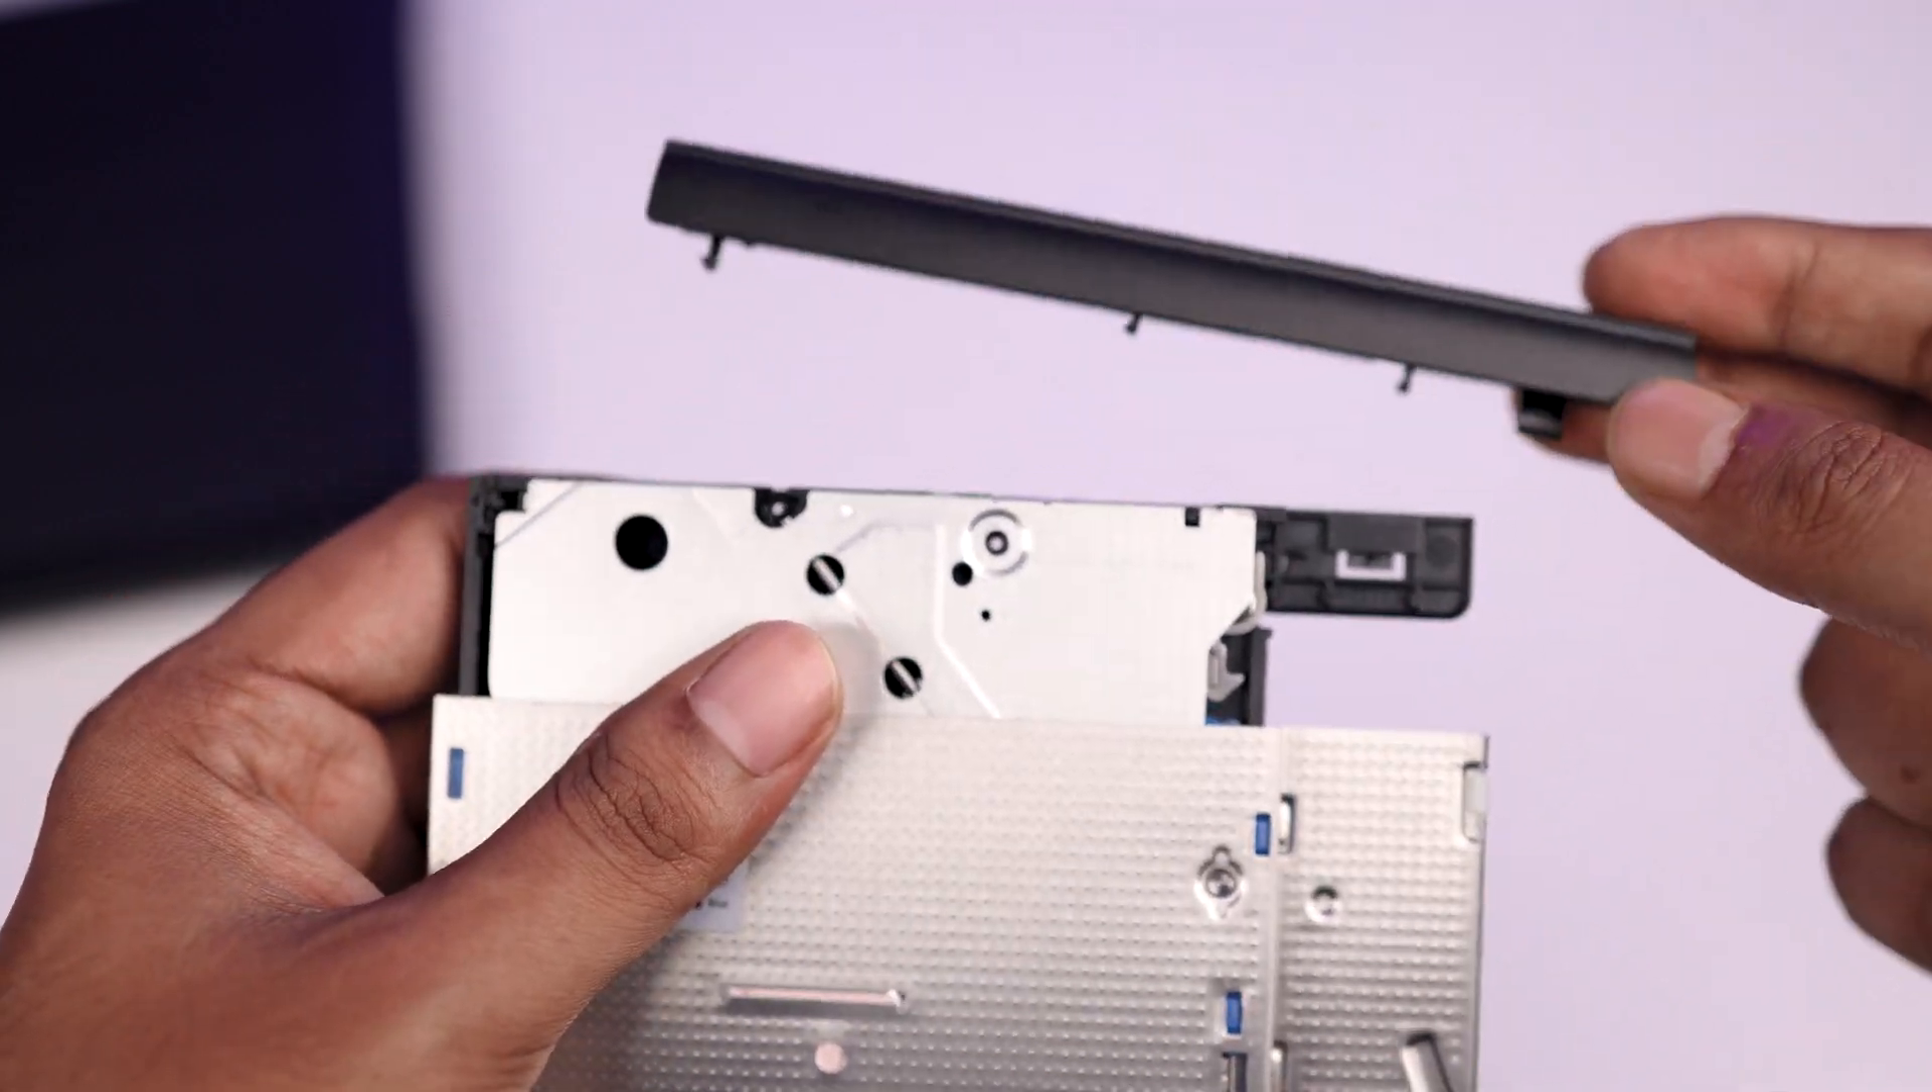So the front frame is out guys.